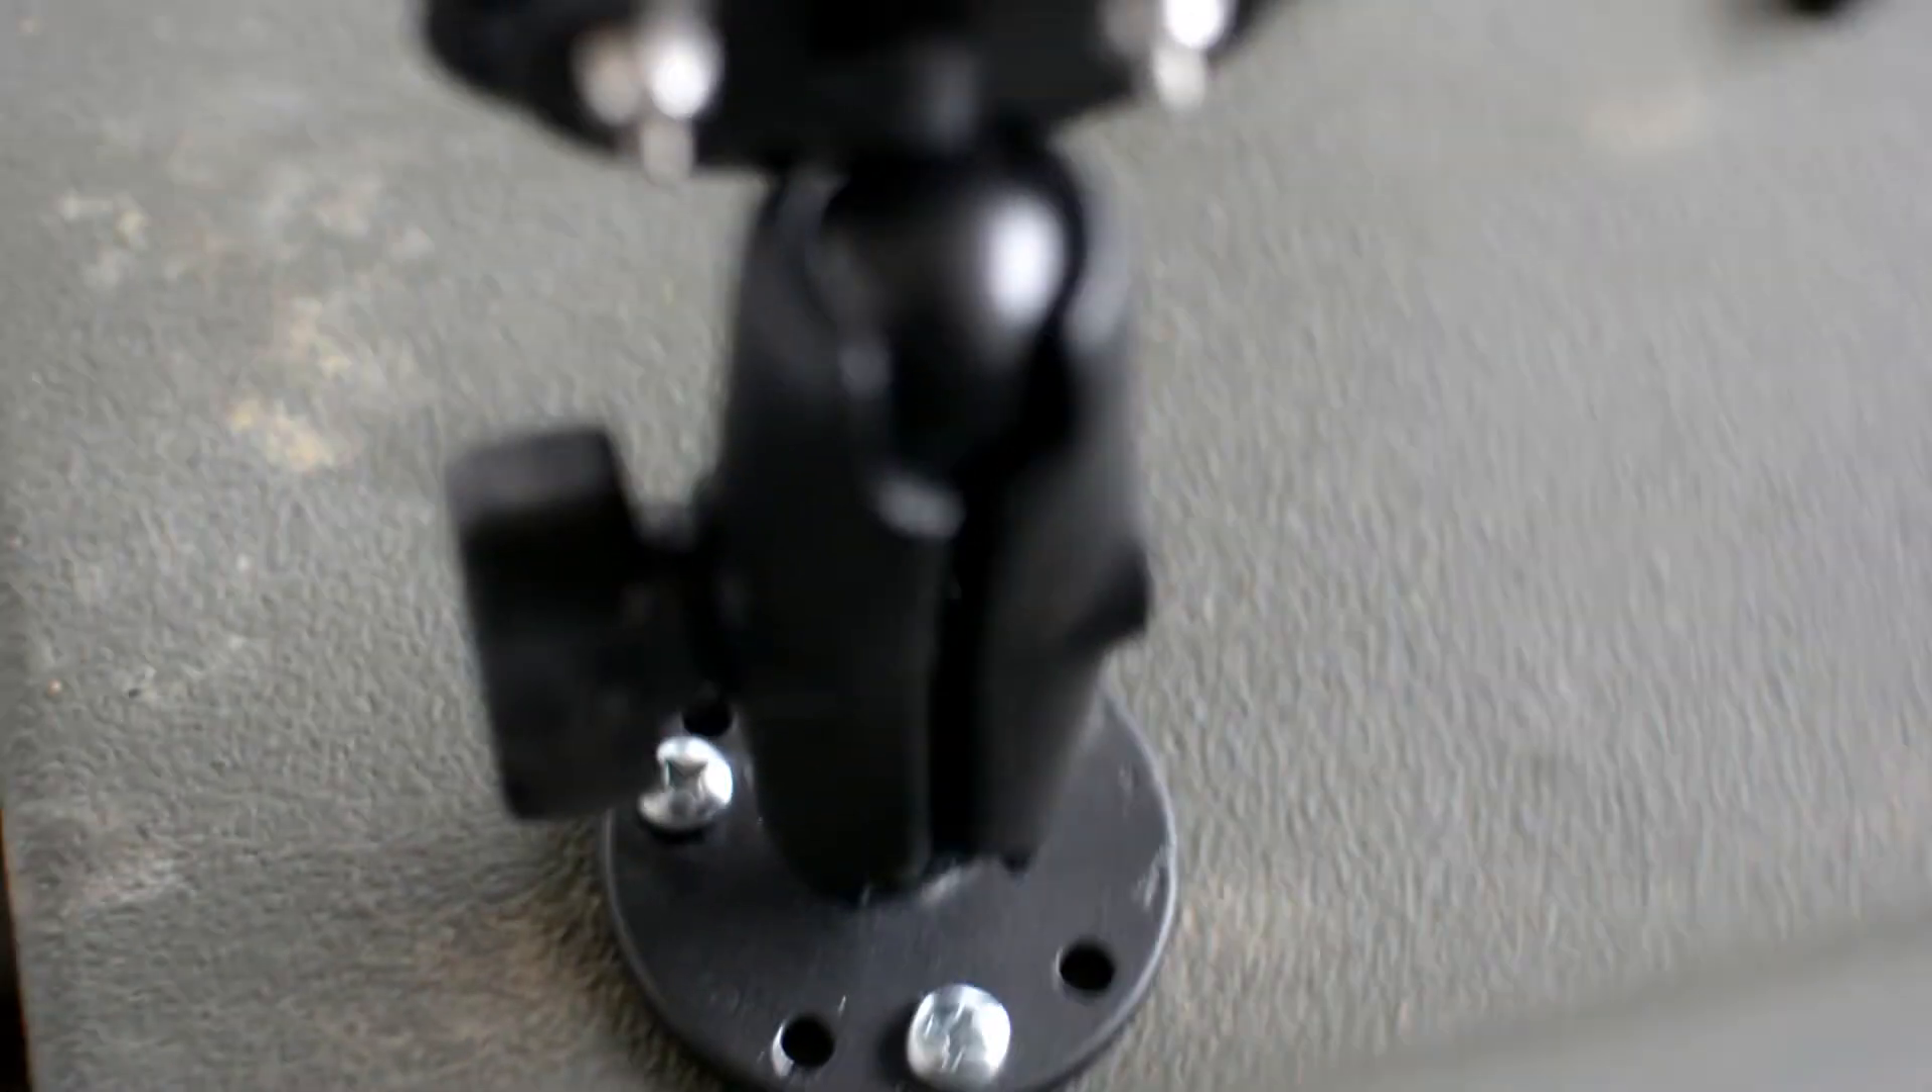Pre-drilled some holes. Put my ram mount down.